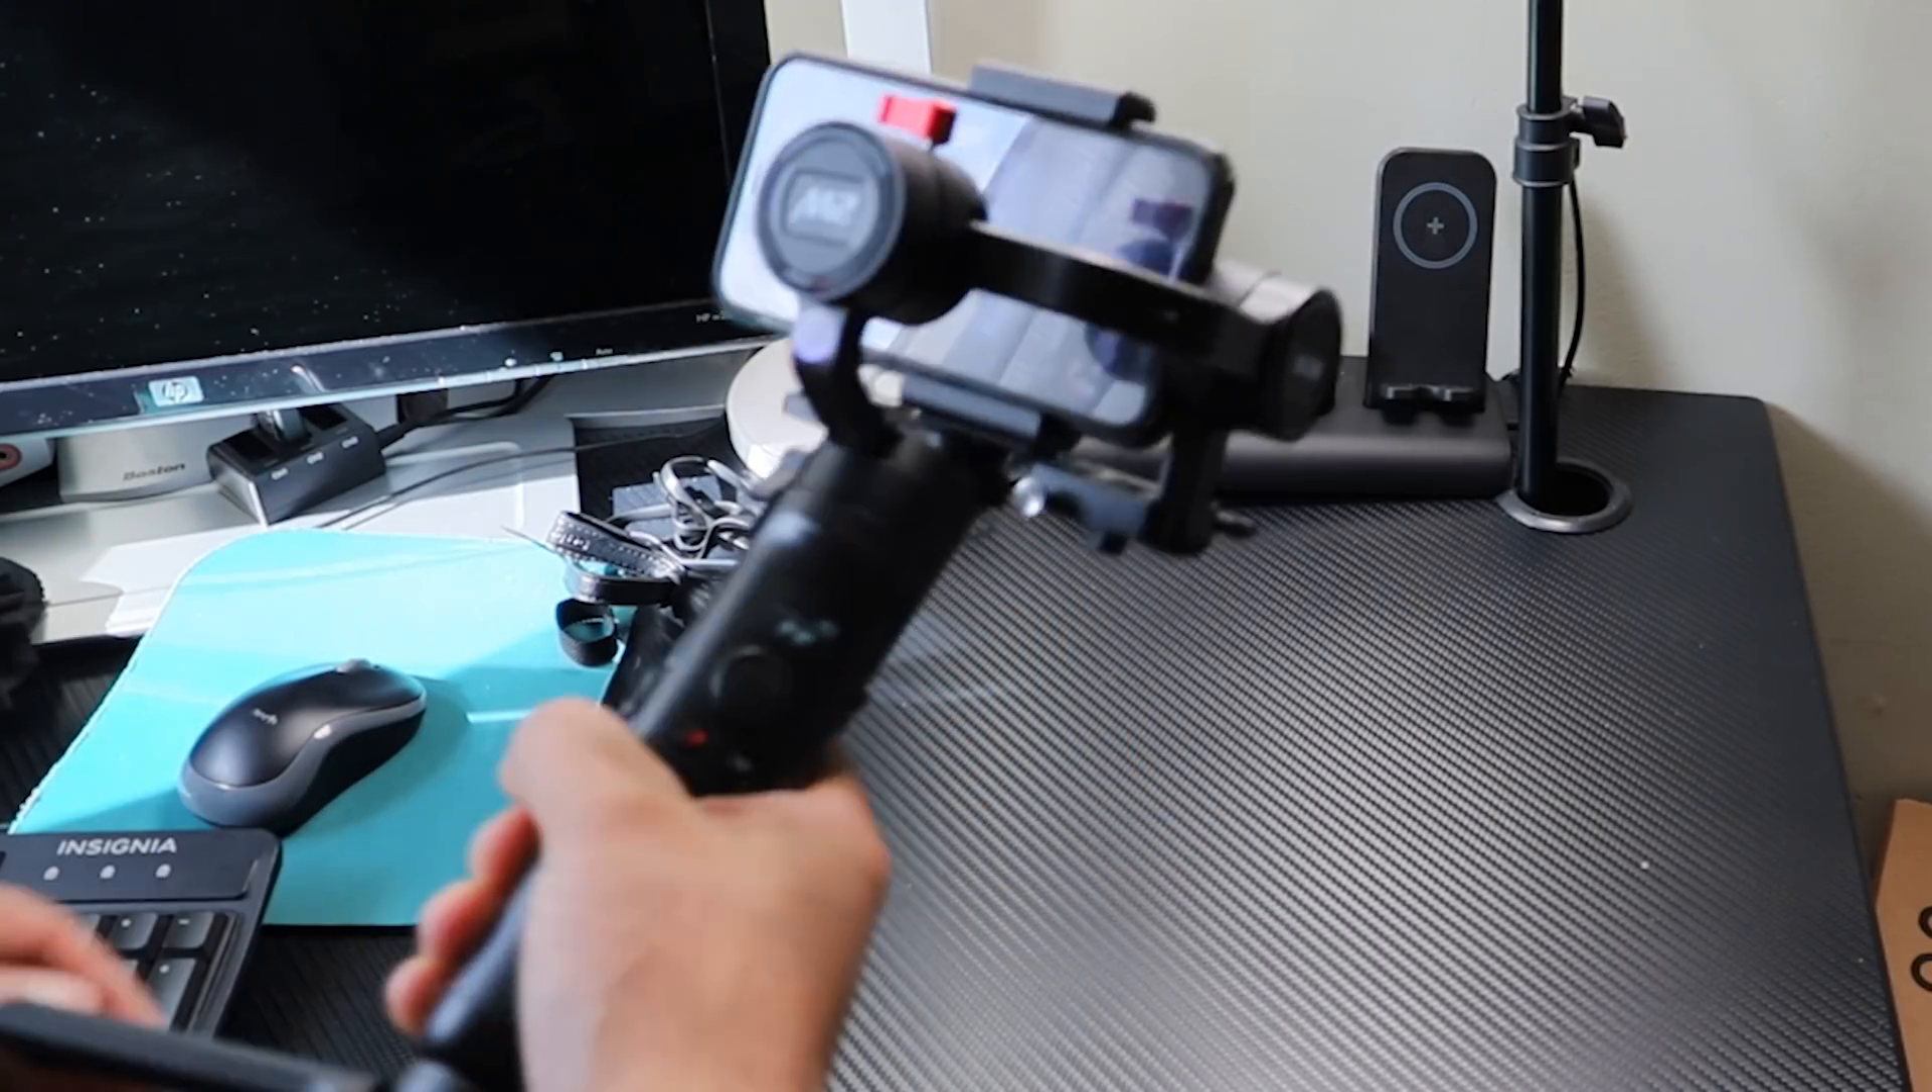Look at this, I am done for placing the phone on this gimbal.